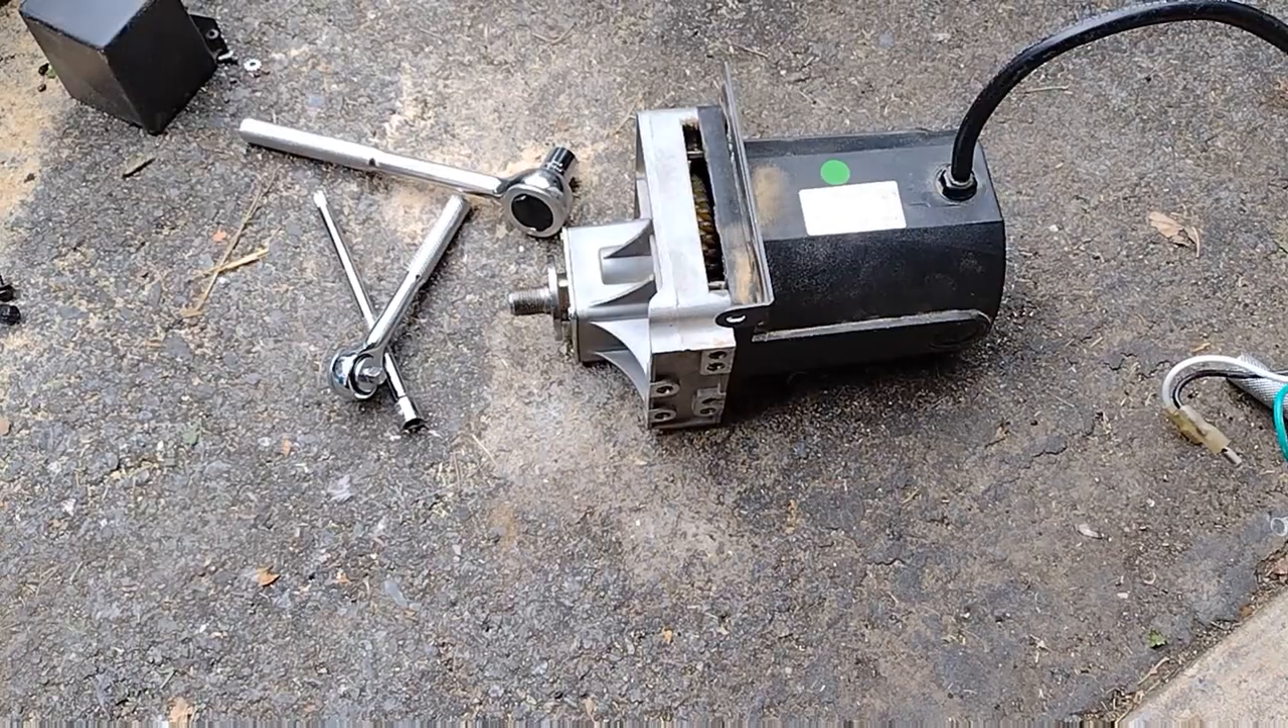So the motor is out Now we have the motor out.